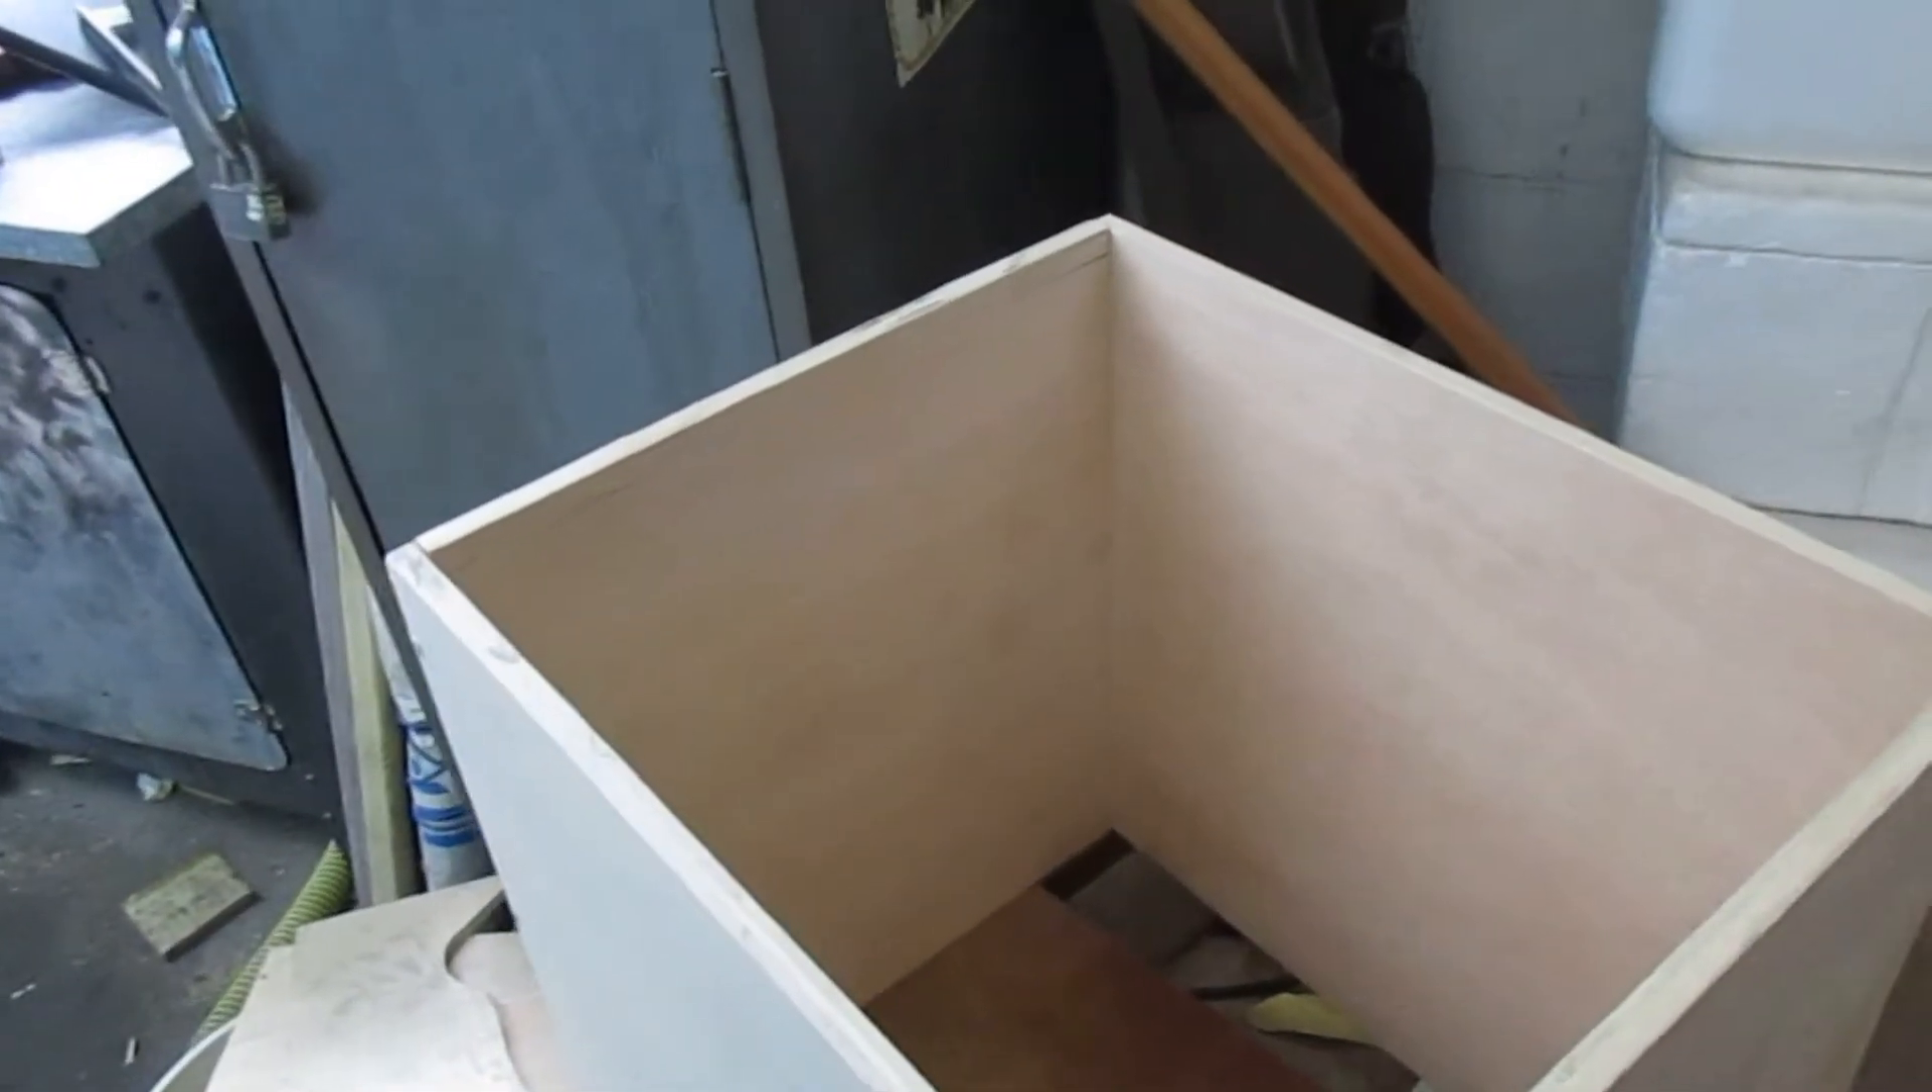All right so I got the box all cut out and put together and sand it down. Now all I need is a top and bottom for it.